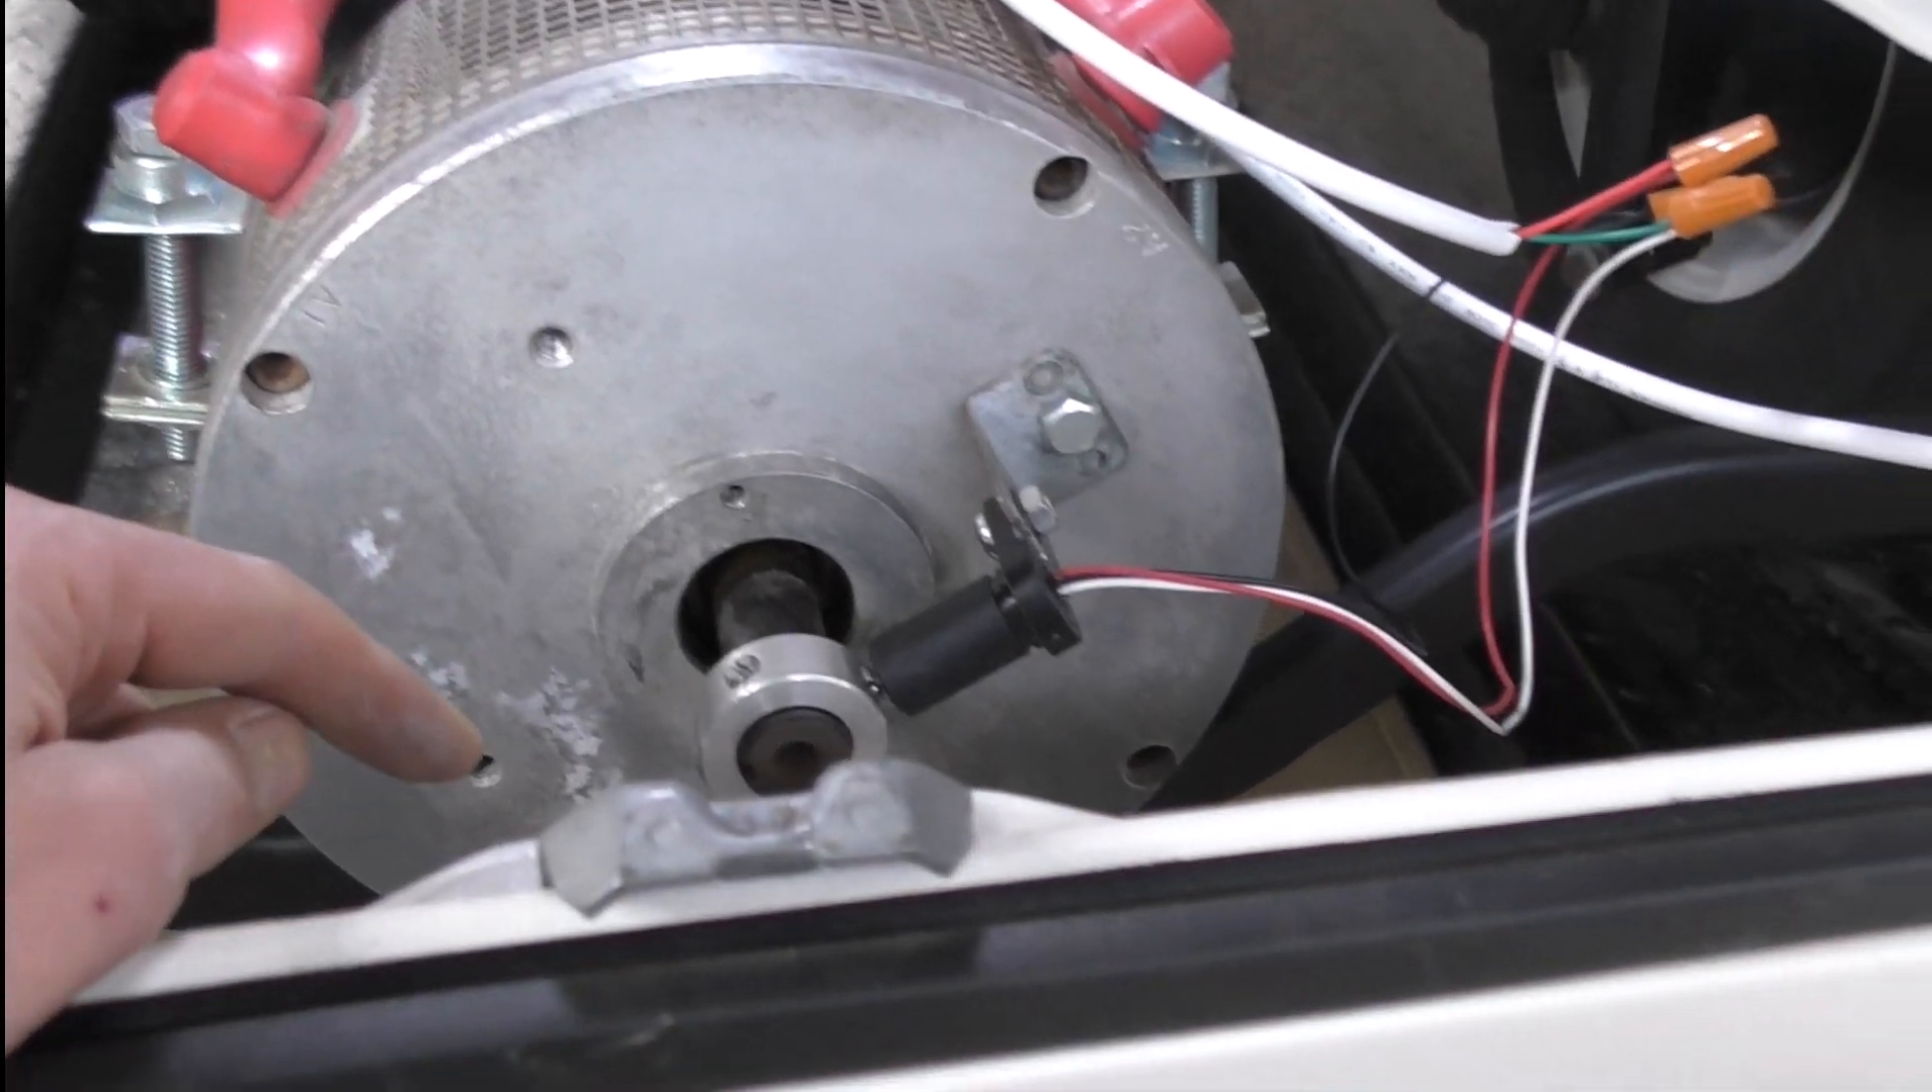I've mounted the sensor here I was able to find this small bracket here that I could mount to one of these threaded inserts on the motor face.